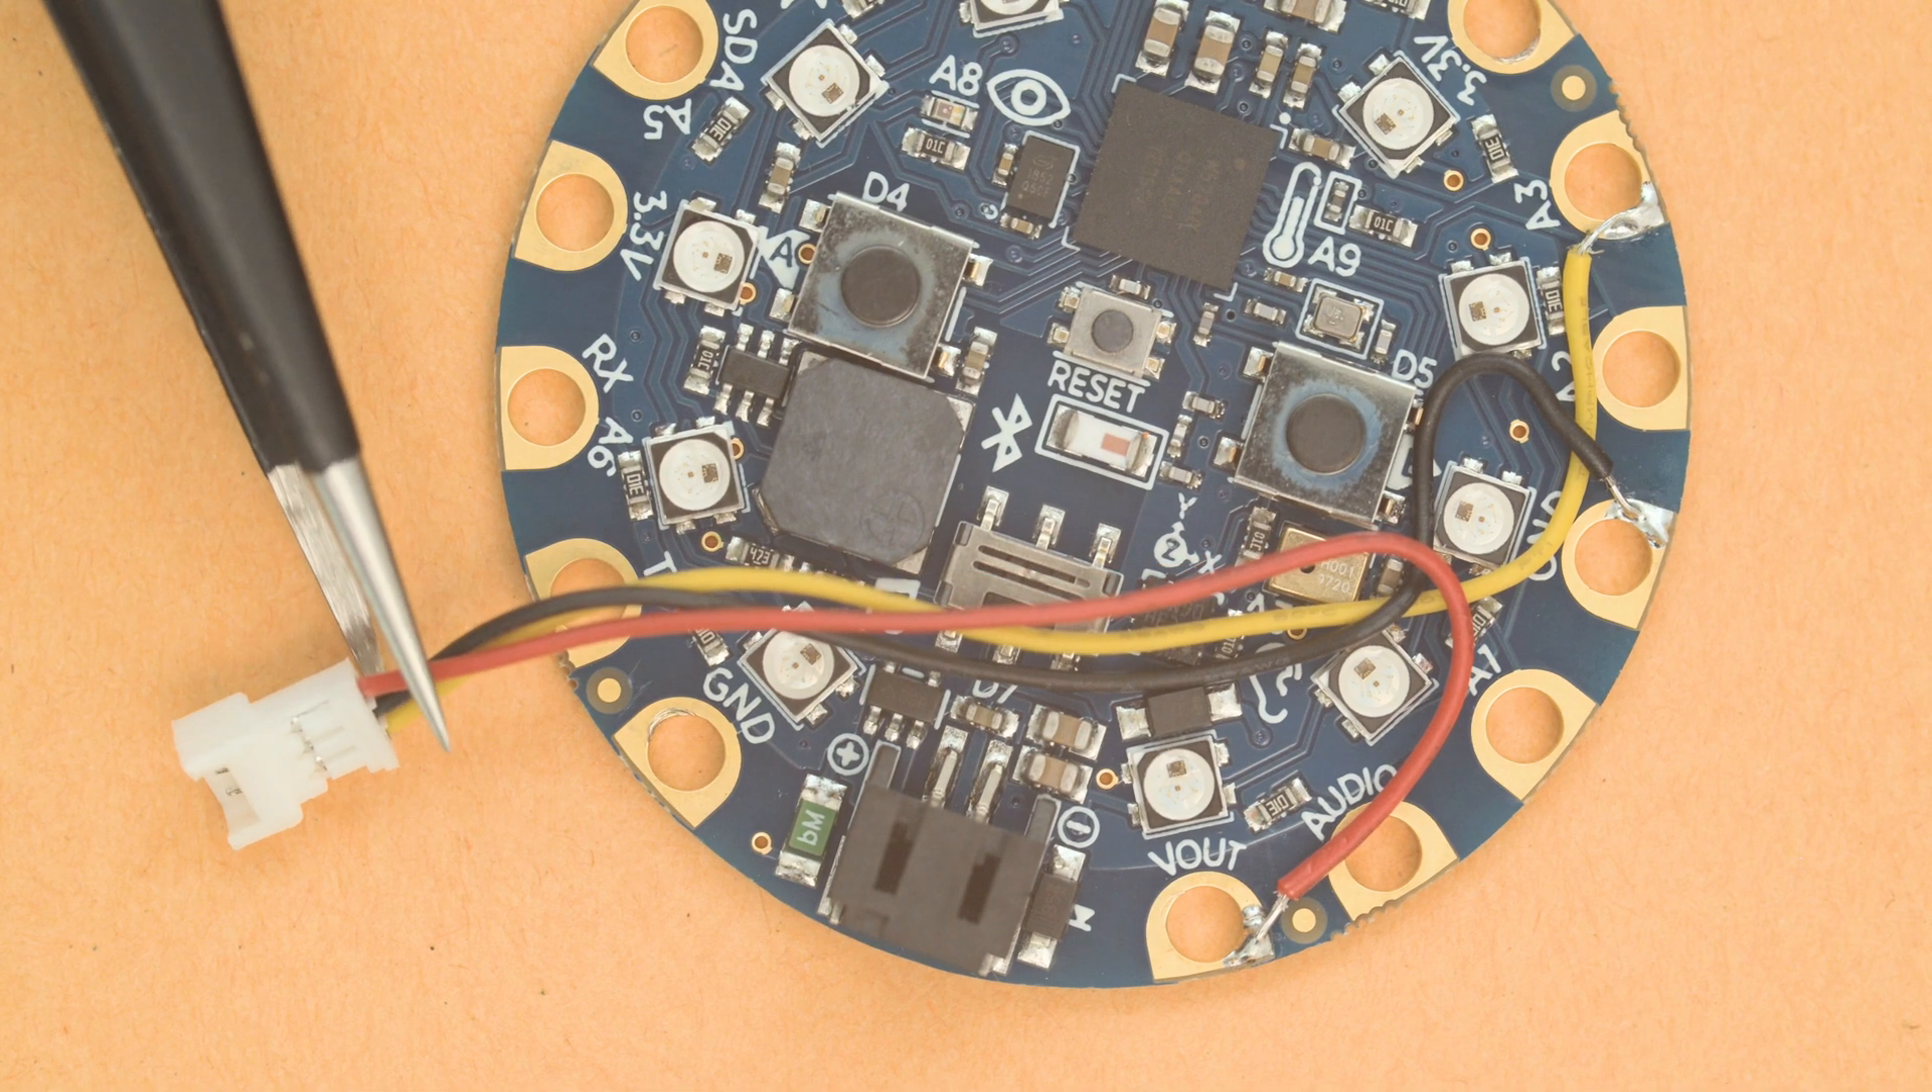One of the cables is wired up to the pads on the circuit playground blue fruit.